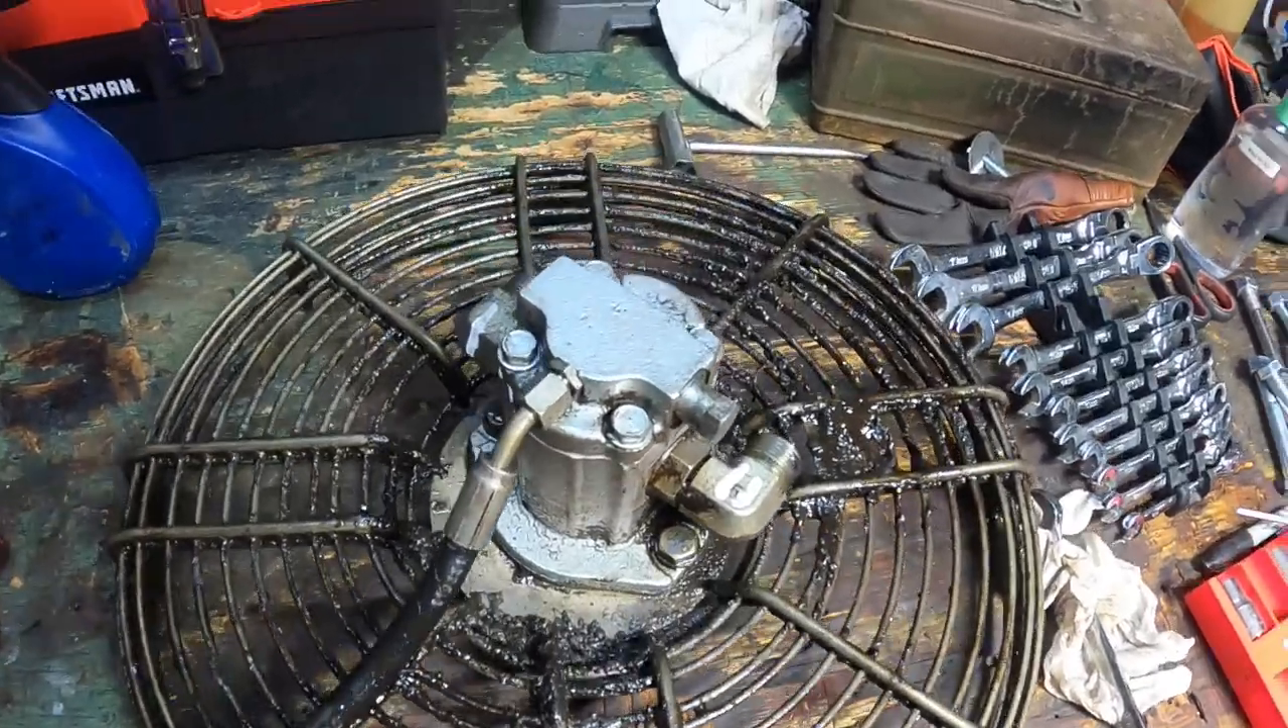Alright, so we finally got this fan shroud and hydraulic fan motor off.